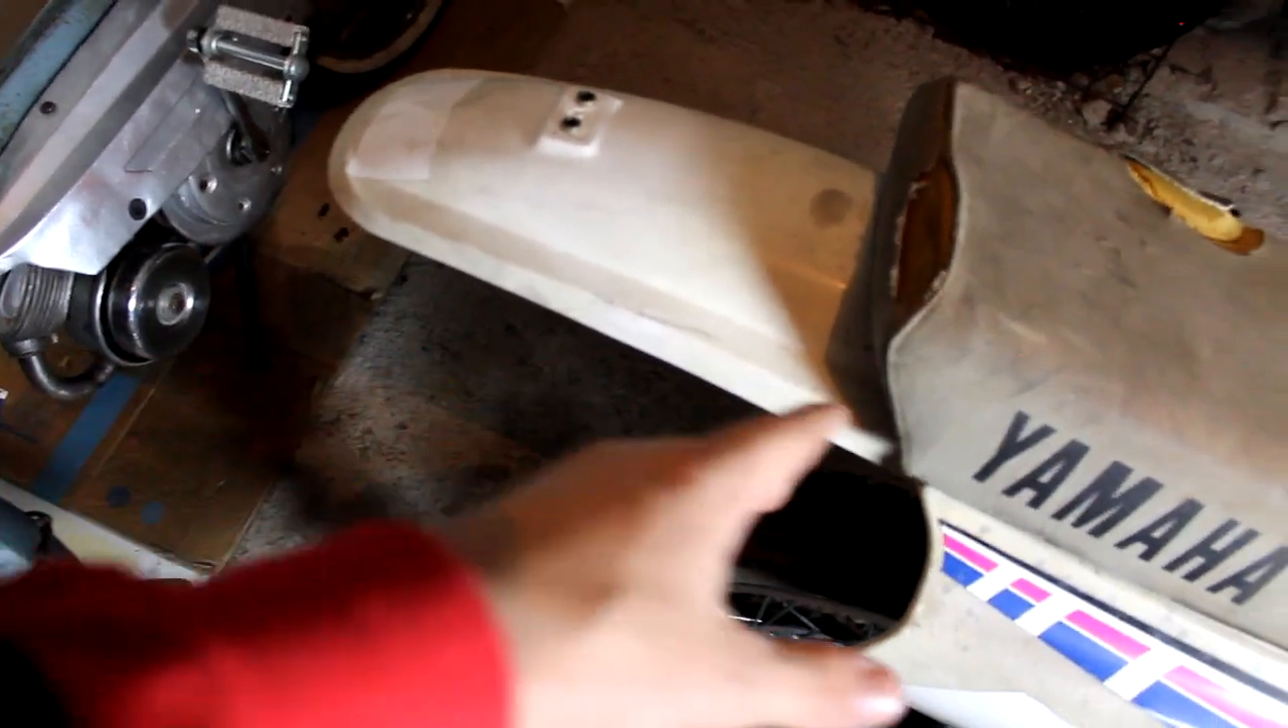Là il manque bien sûr le porte-plaque avec le petit phare les deux clignotants qui passent sur les côtés.